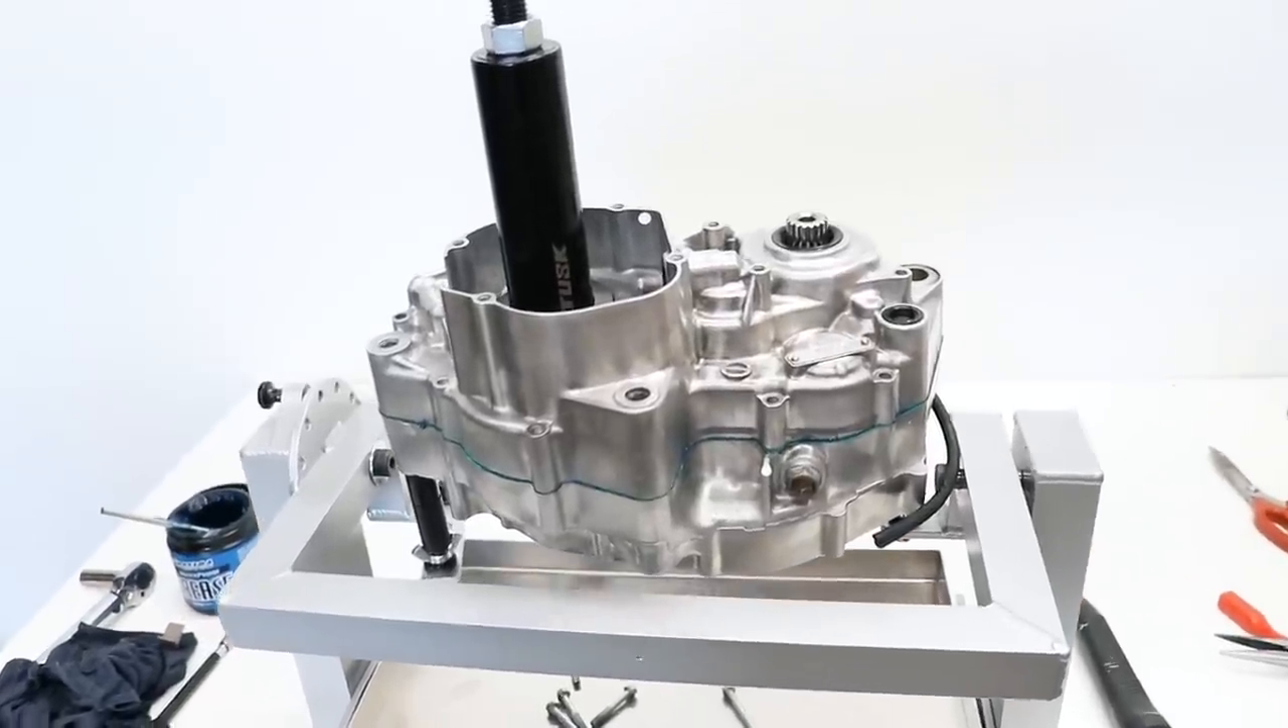Now I've got the cases pressed together thanks to this Tusk crank puller tool.